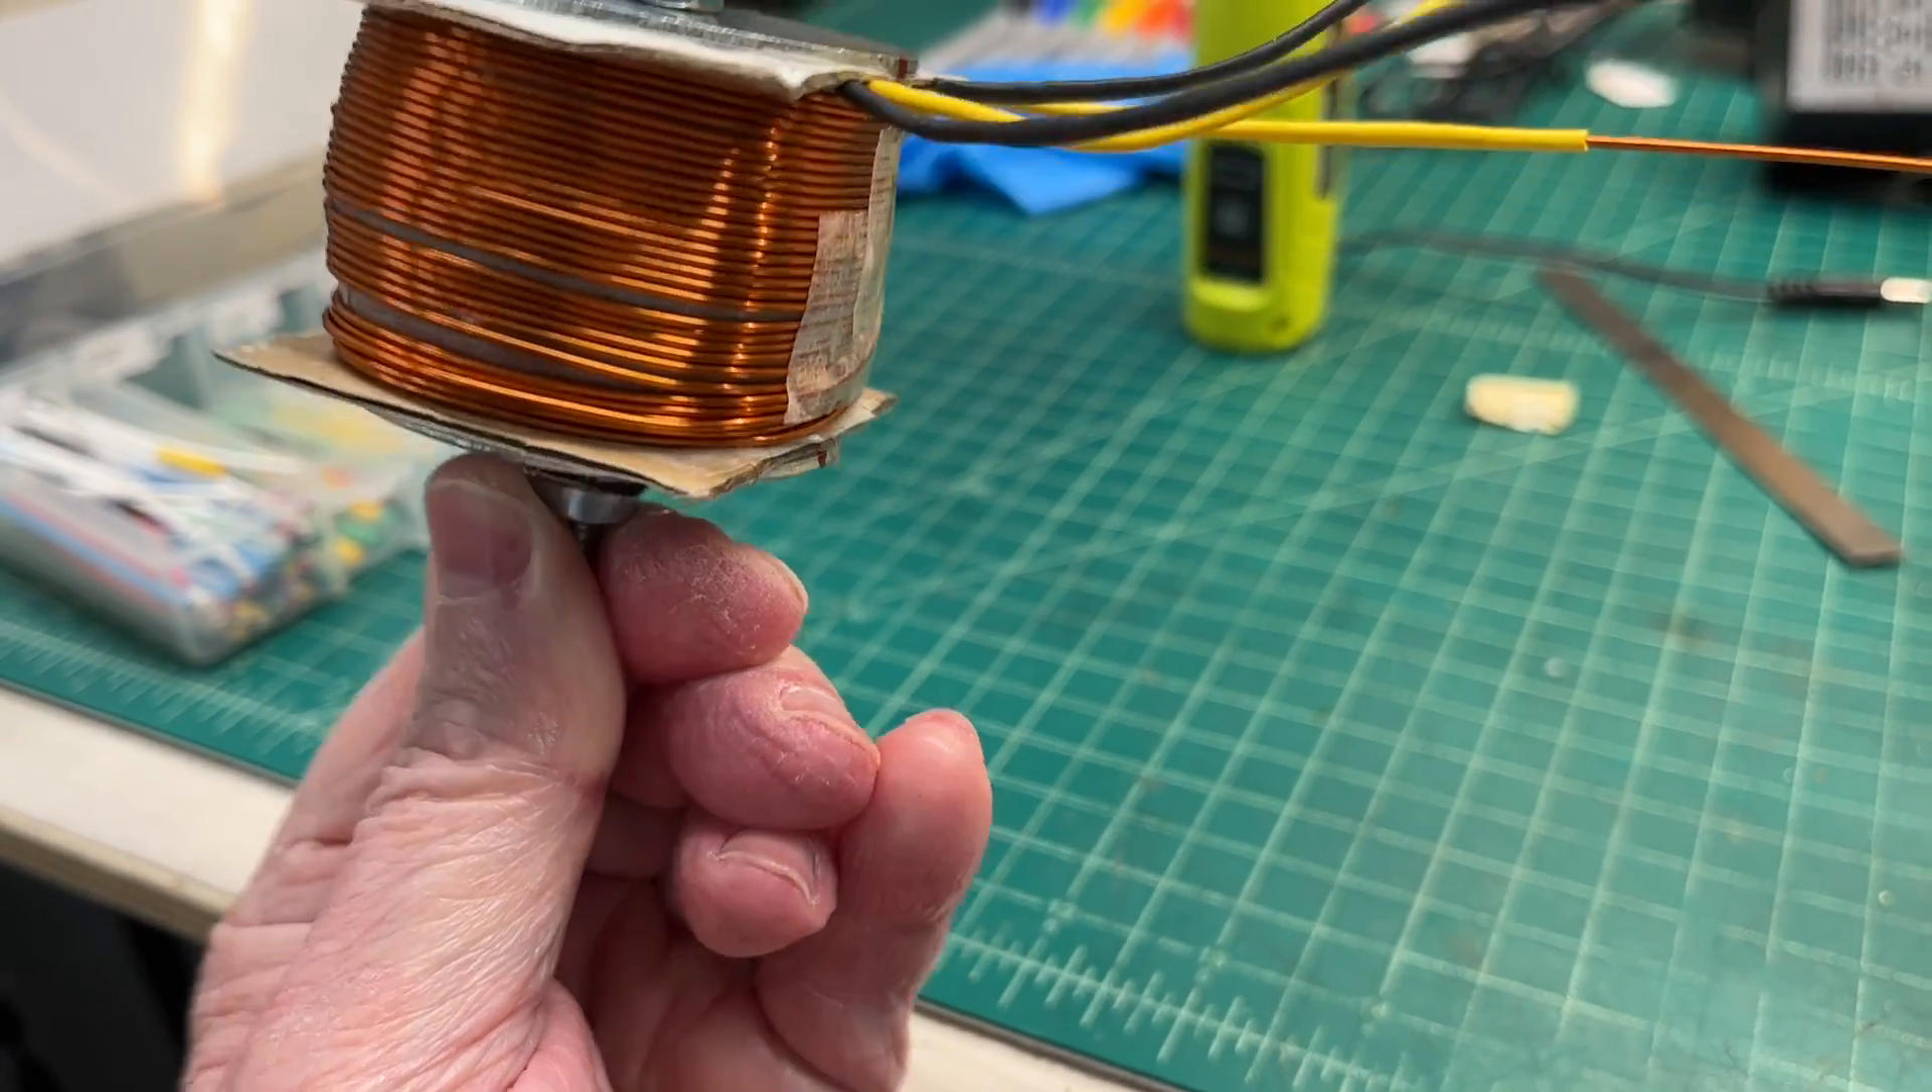As you guys can see, I've got the primary winding complete.